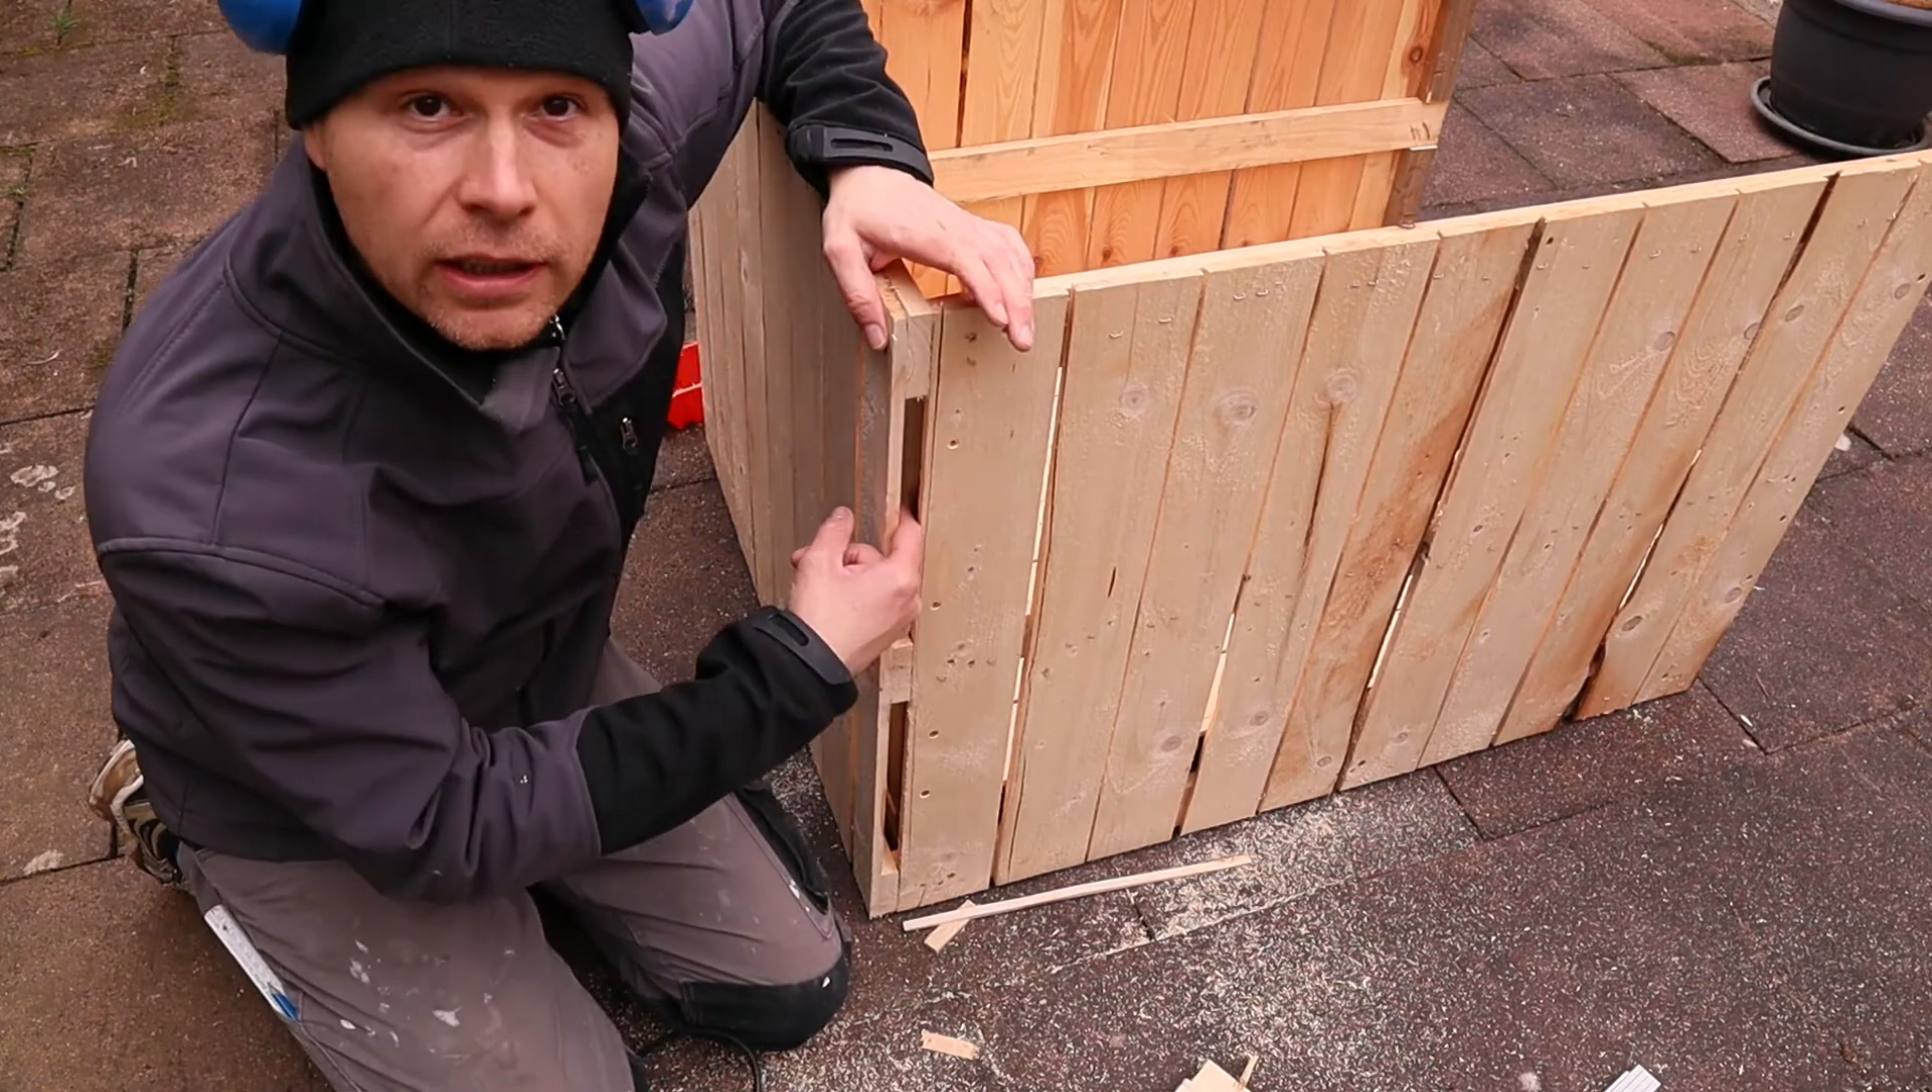Now as you can see we have the gap here.